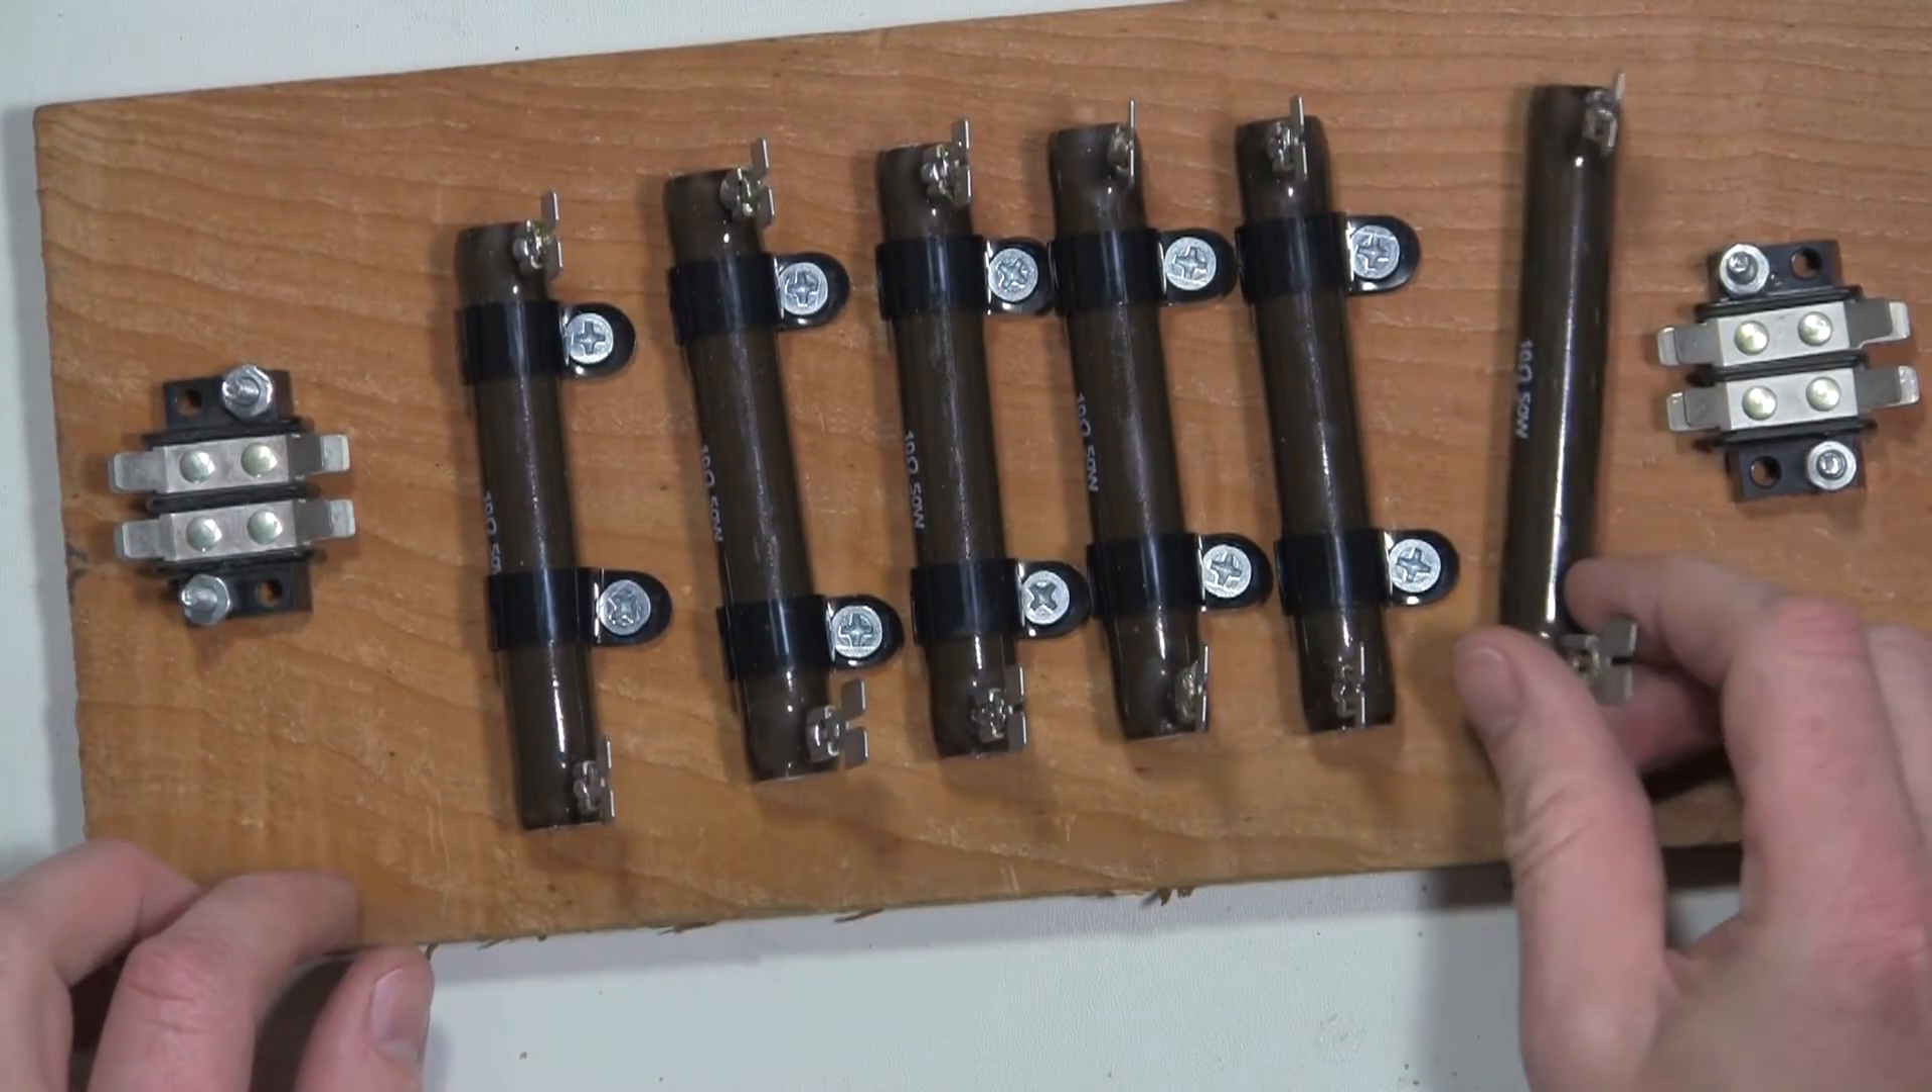Minus this last resistor that's how the finished product is going to look.